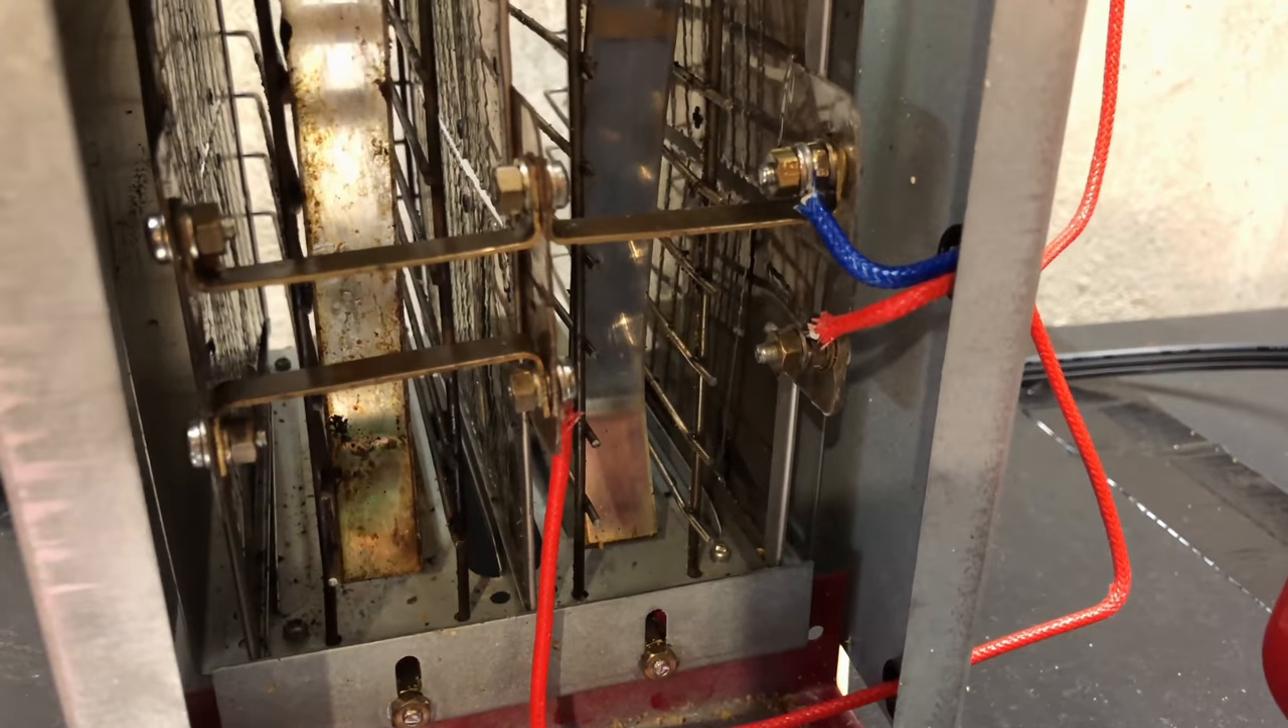Under here you can see the three brass bus bars assembled with the nuts, bolts, and washers.